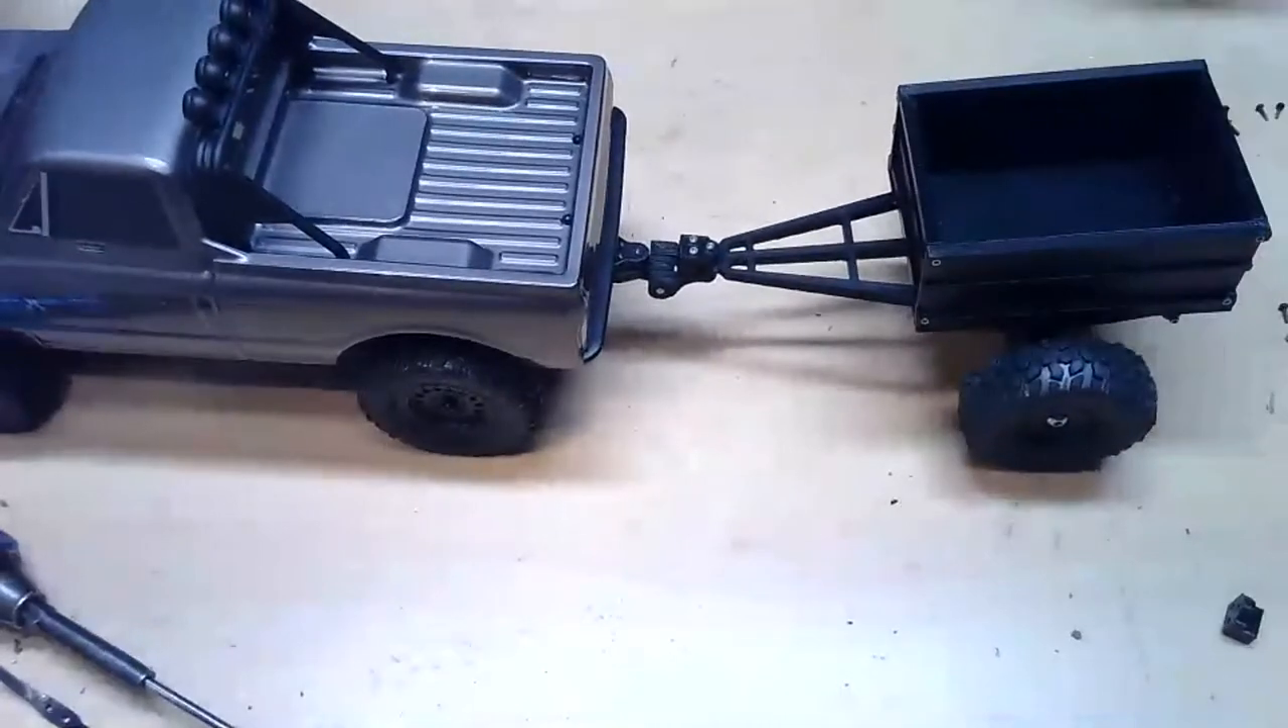Now we have a whole trailer and hitch all mounted together.